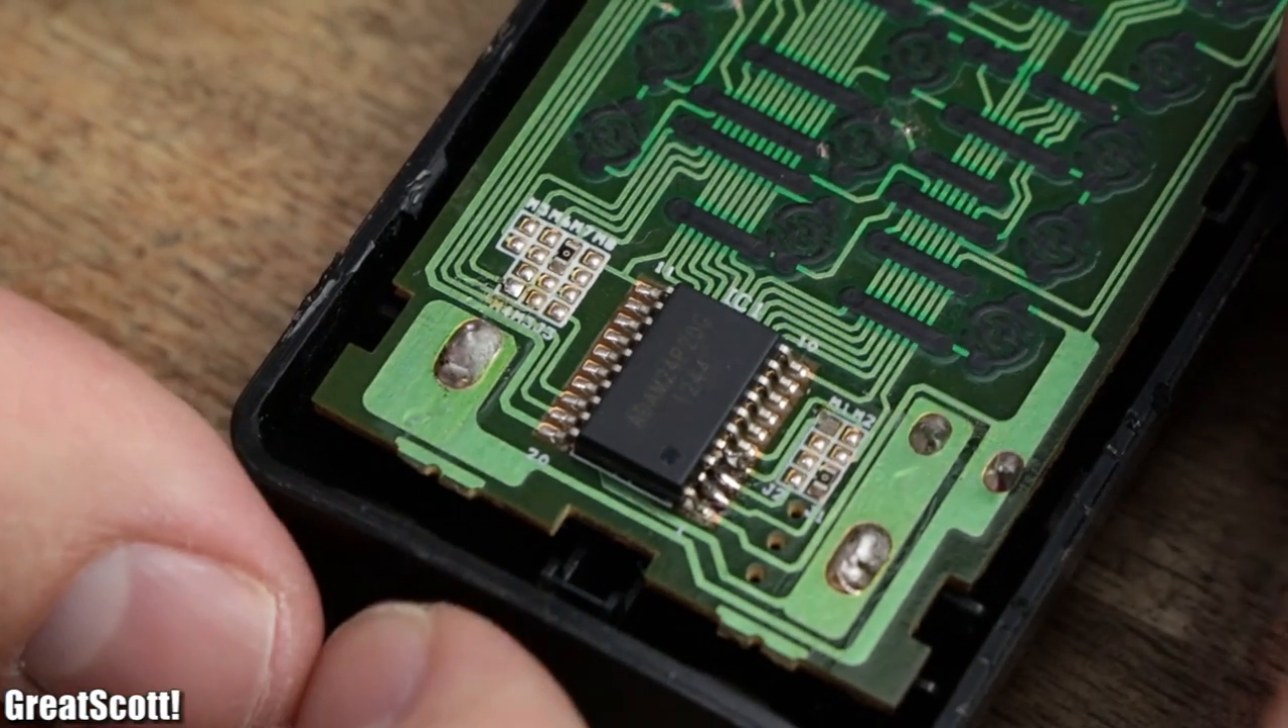On the inside, I removed the rubber keypad to reveal a big switch matrix, which connects to an ADAM24P20 remote control transmitter.